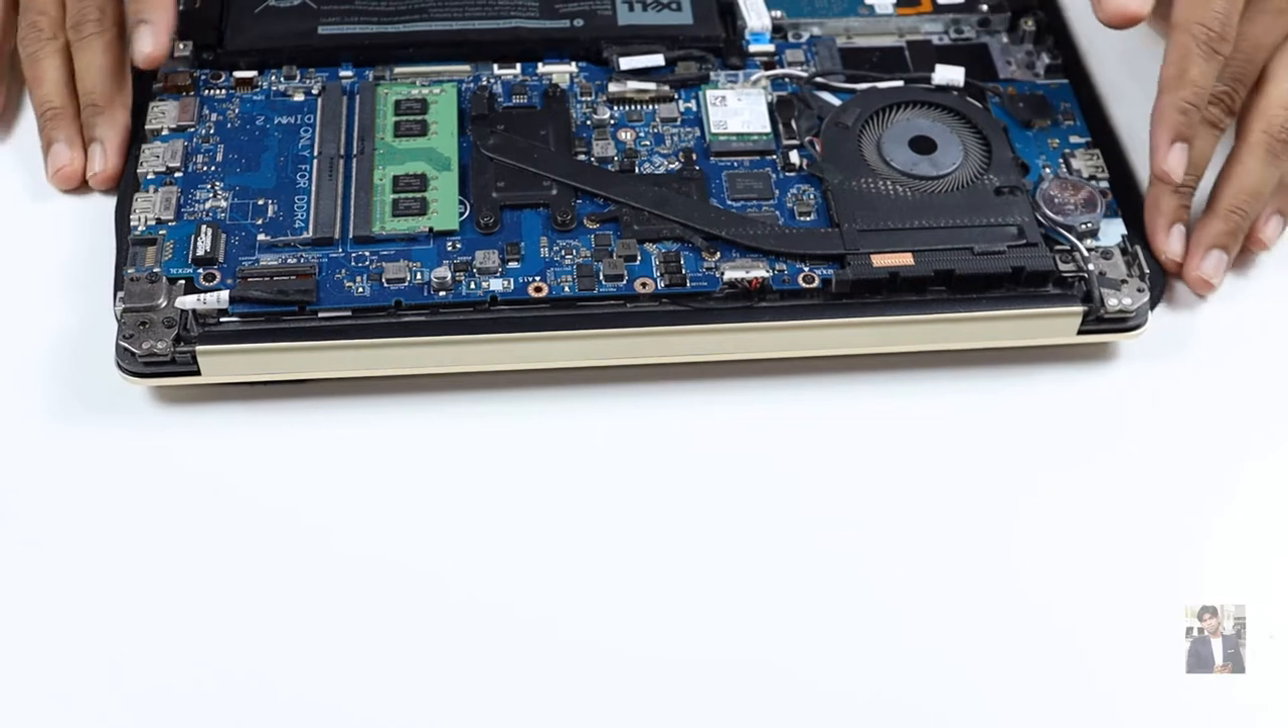You can see we have successfully removed the back cover.